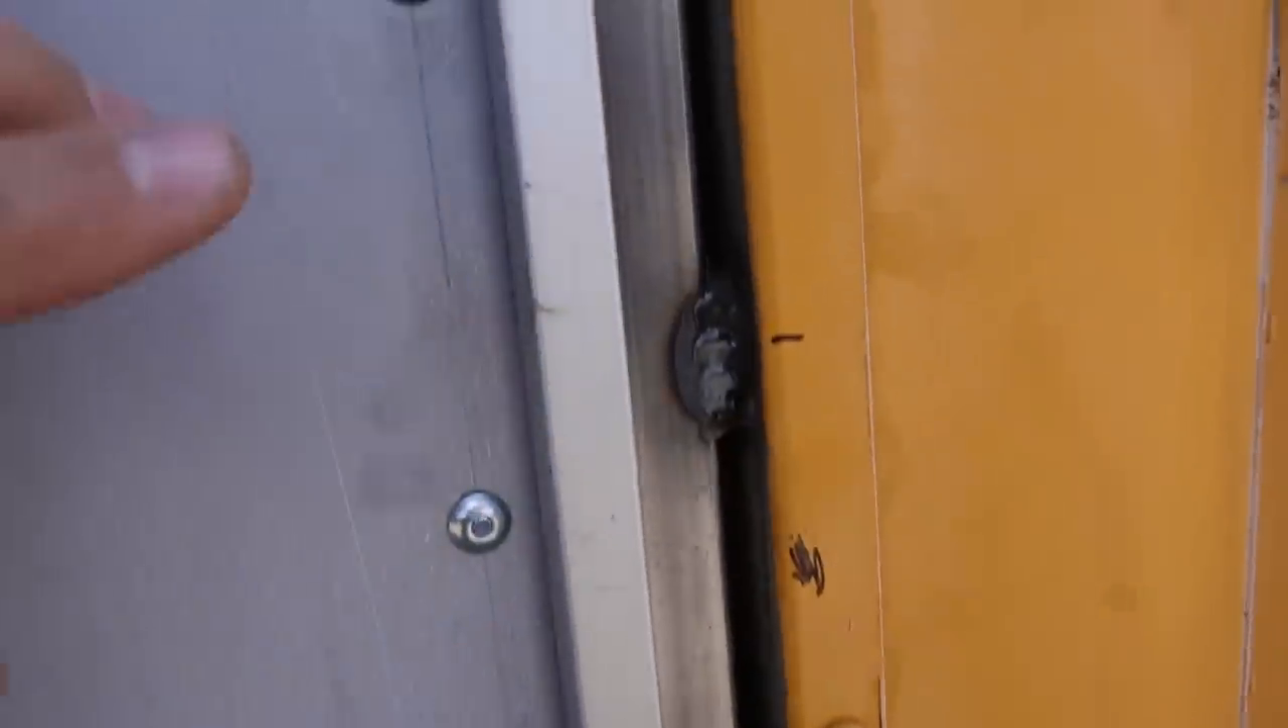I still have to figure out what i'm going to do about this gap here where the stock door frame was really out.